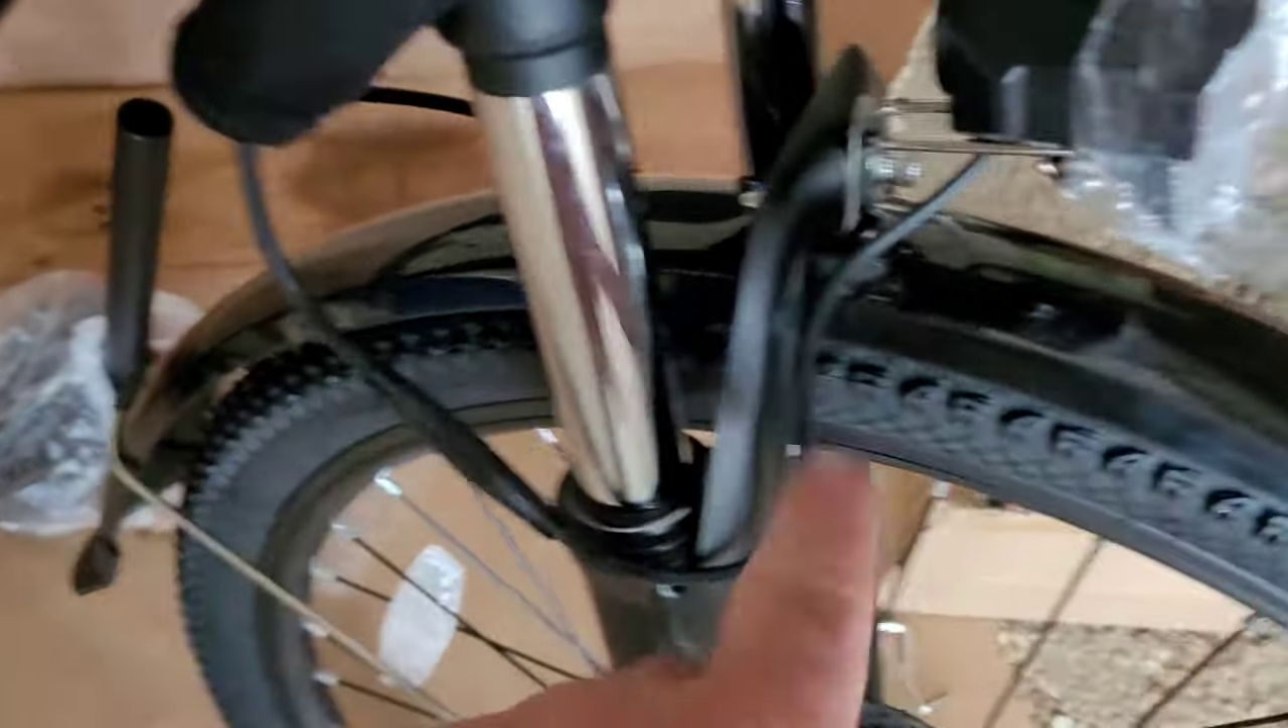Ça y est, c'est venu. Voilà, le garde-boue est monté.